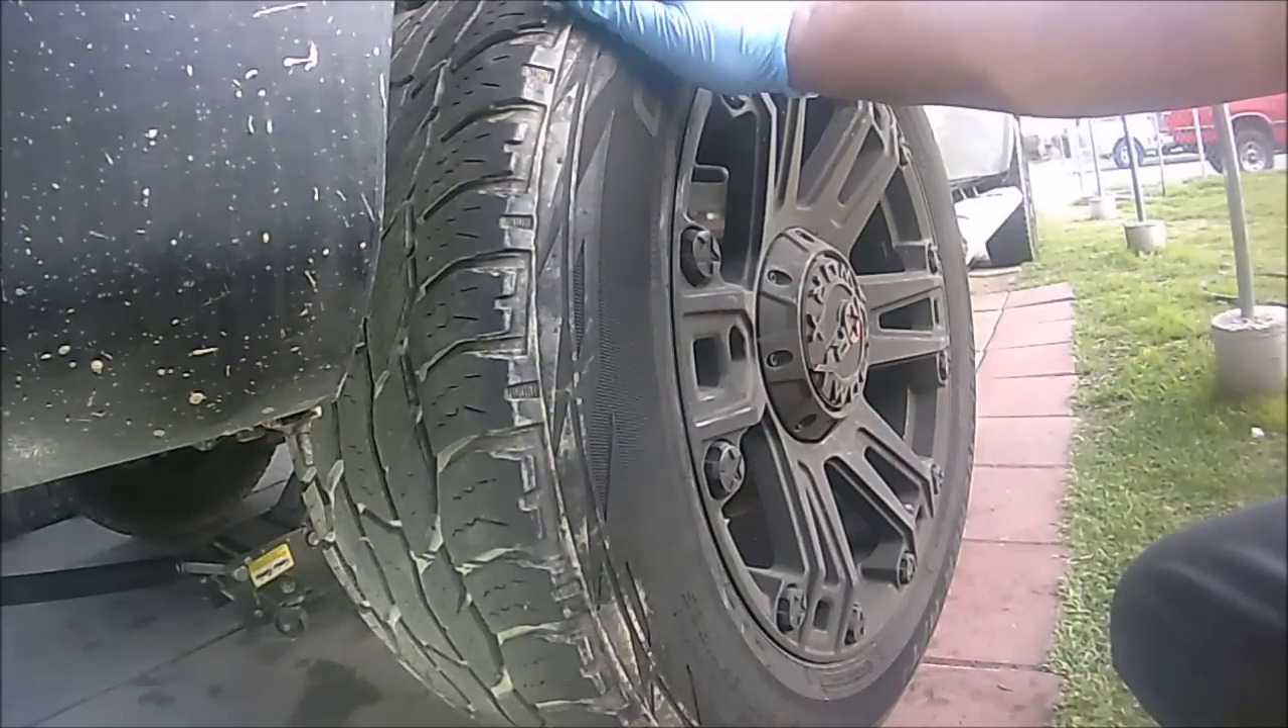So, now I've installed the, uh, rim and tire back.